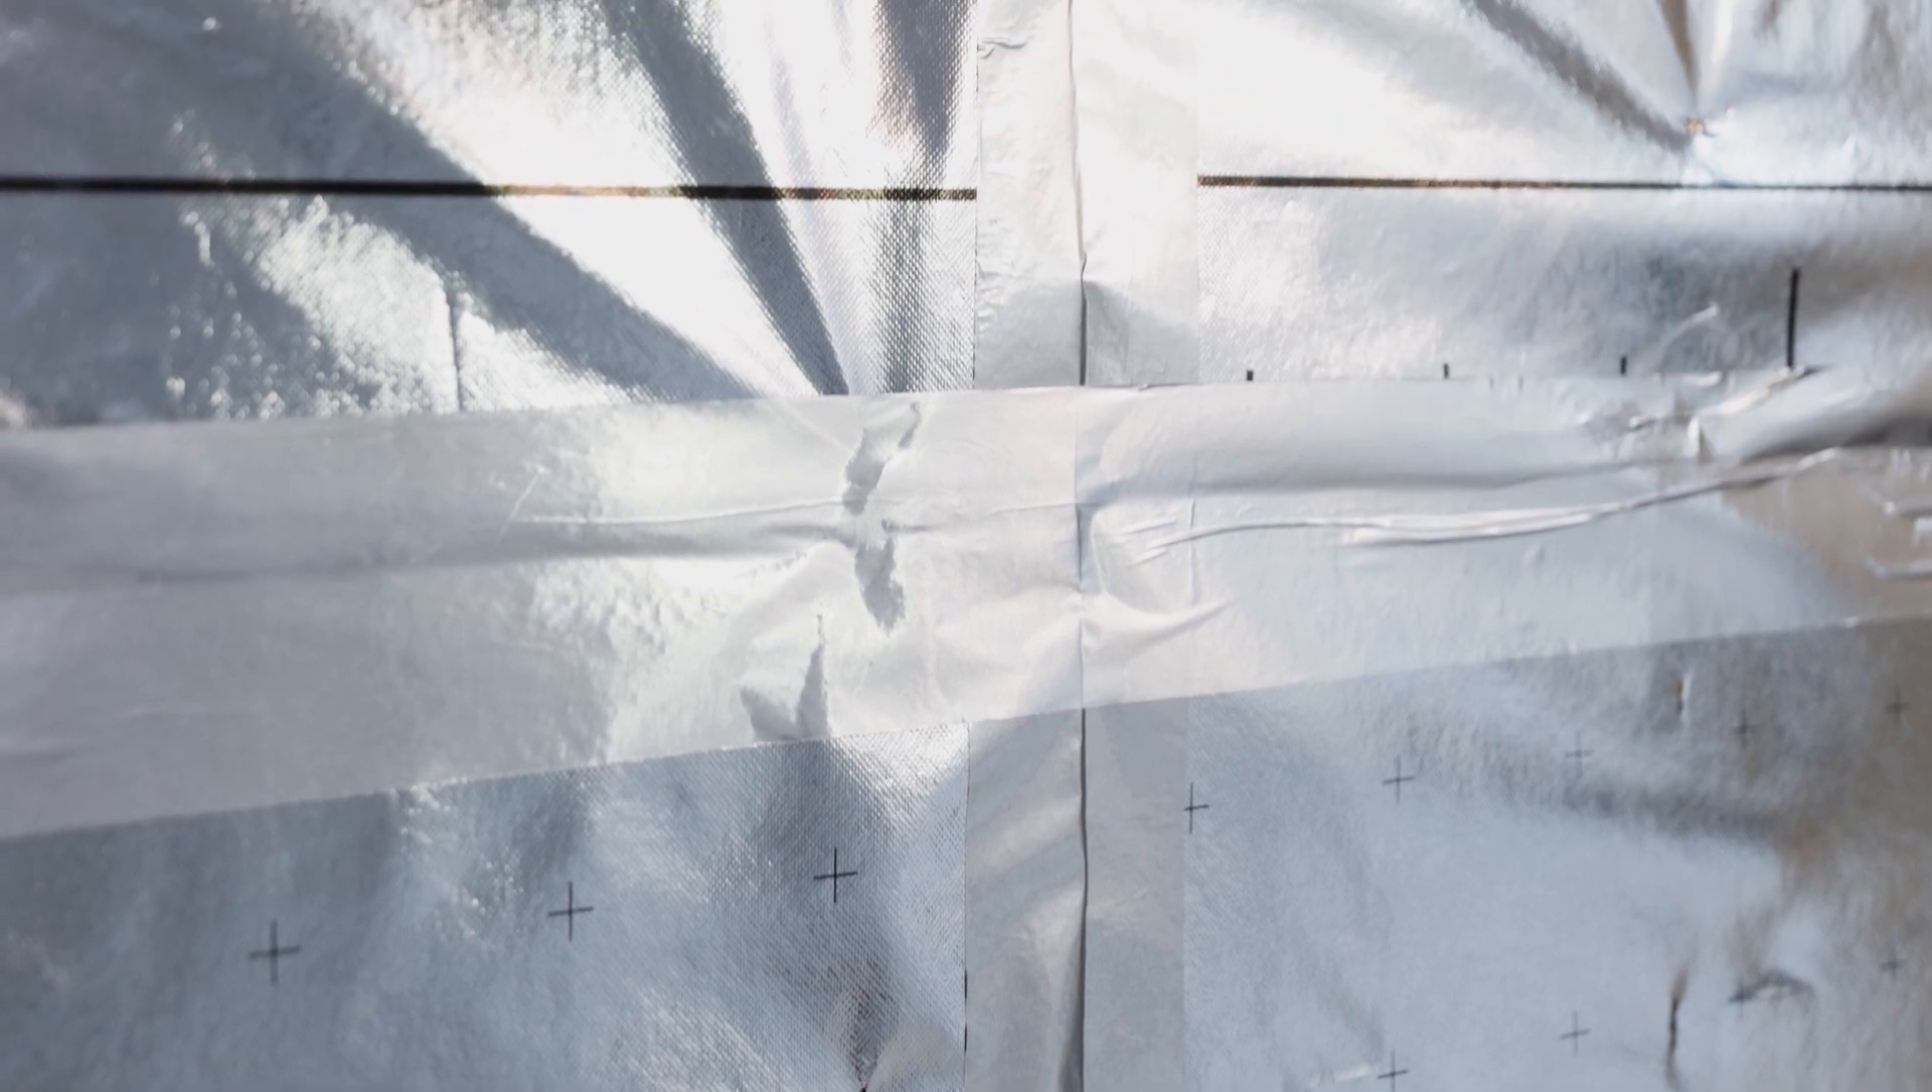The connections are now permanently sealed using EcoSeal Foil tape.